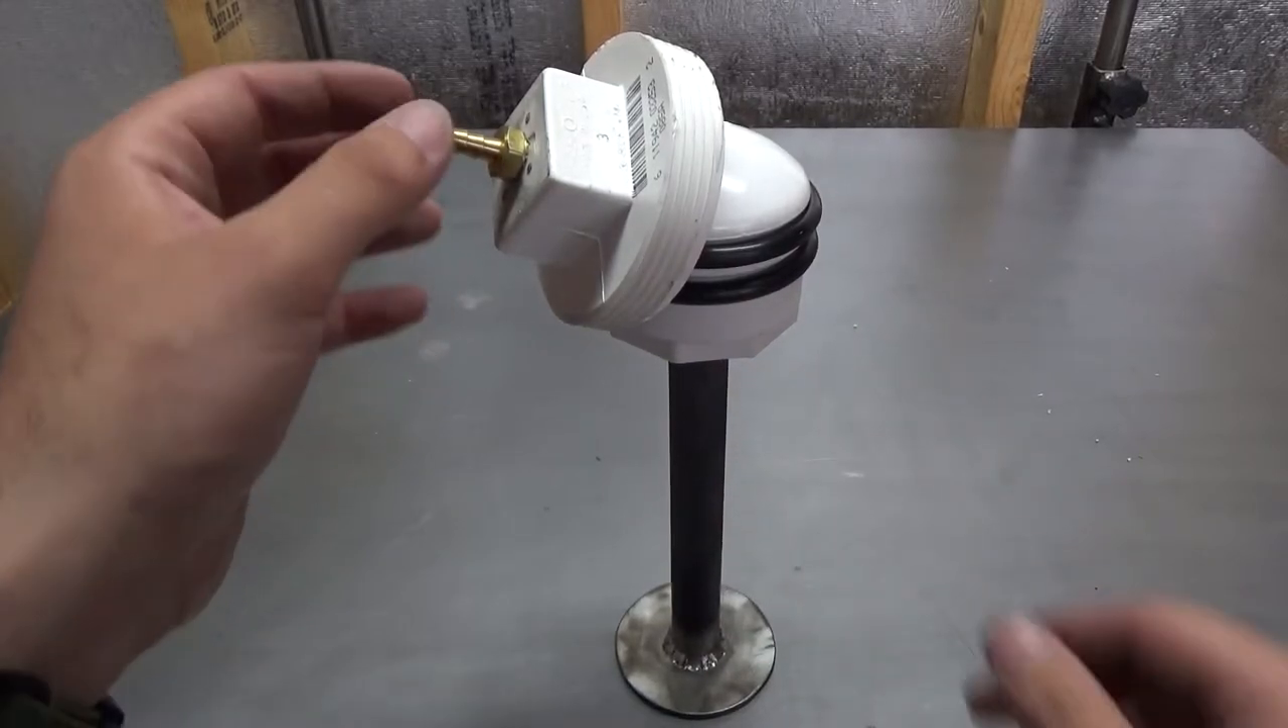So the piston assembly is done.